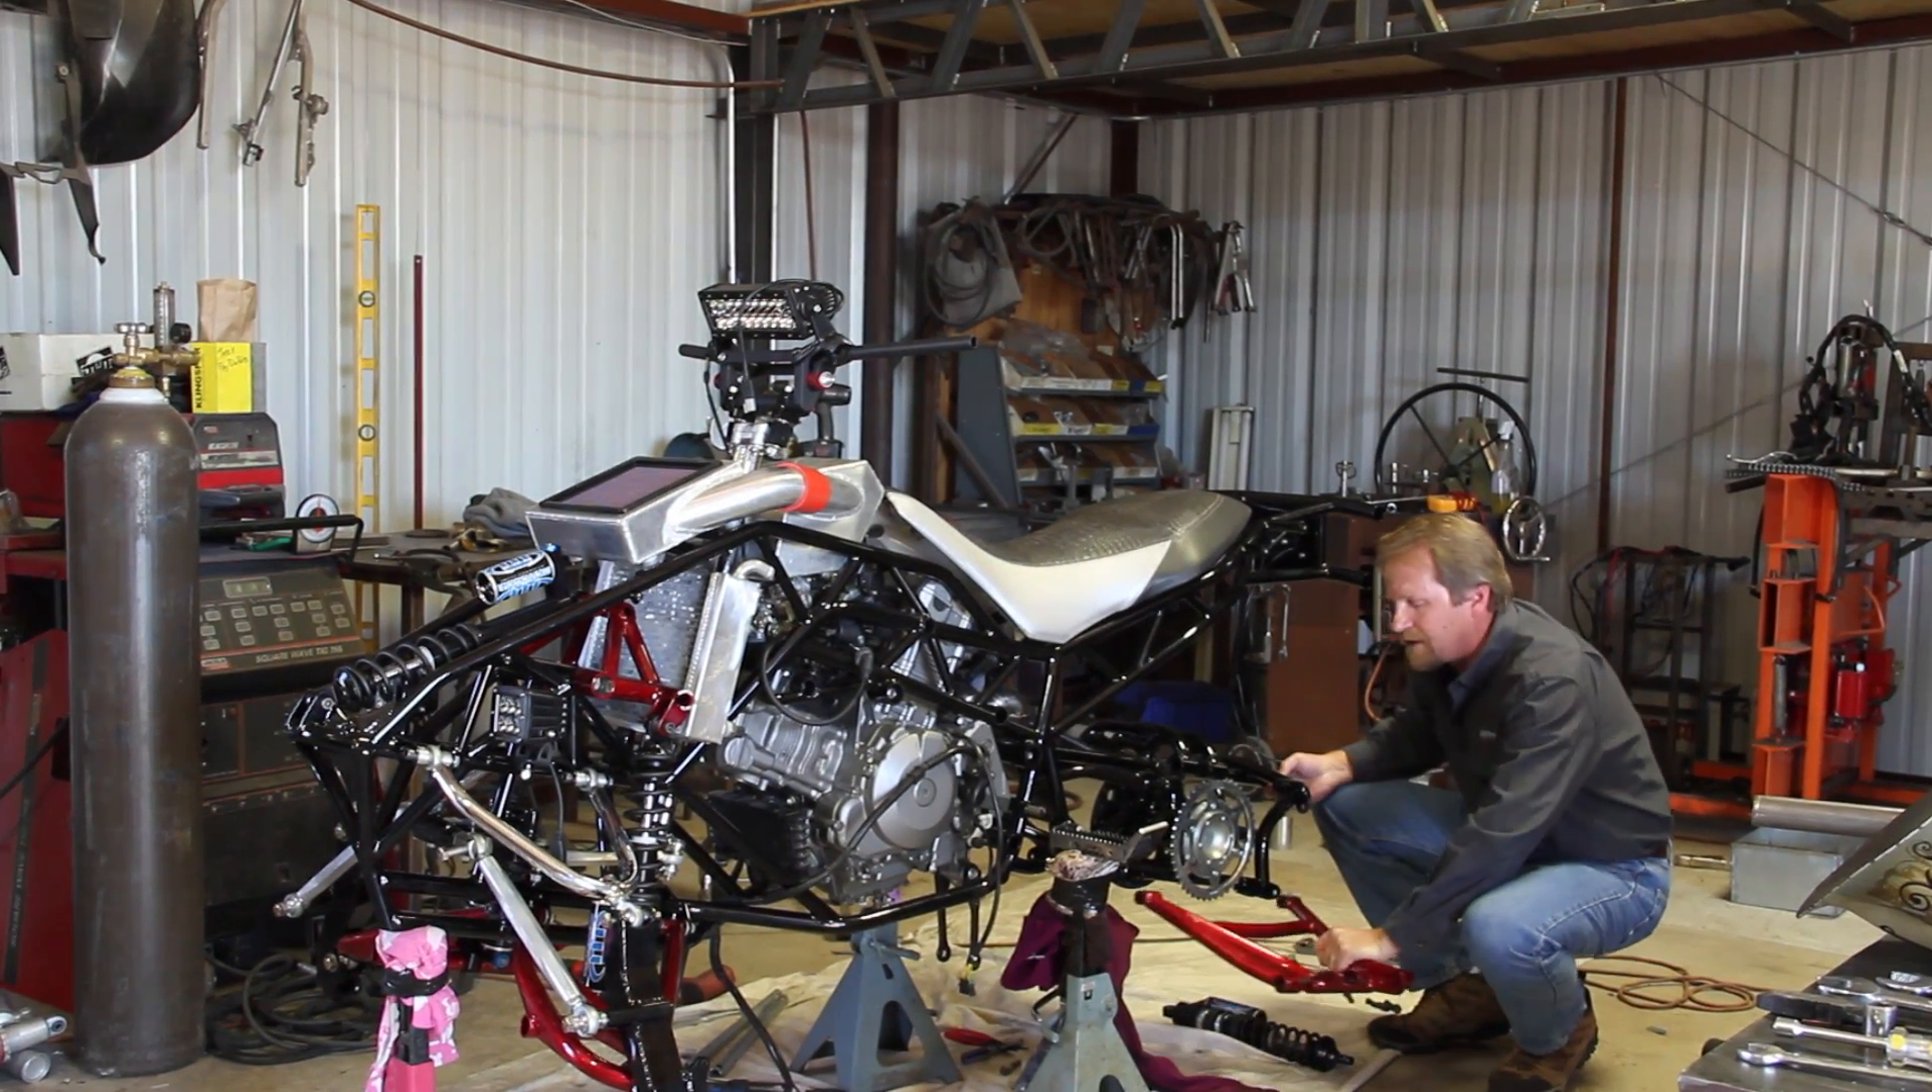Now on the back it's the same thing we have a swing arm and on the swing arm we have an independent rear suspension which obviously isn't assembled yet.